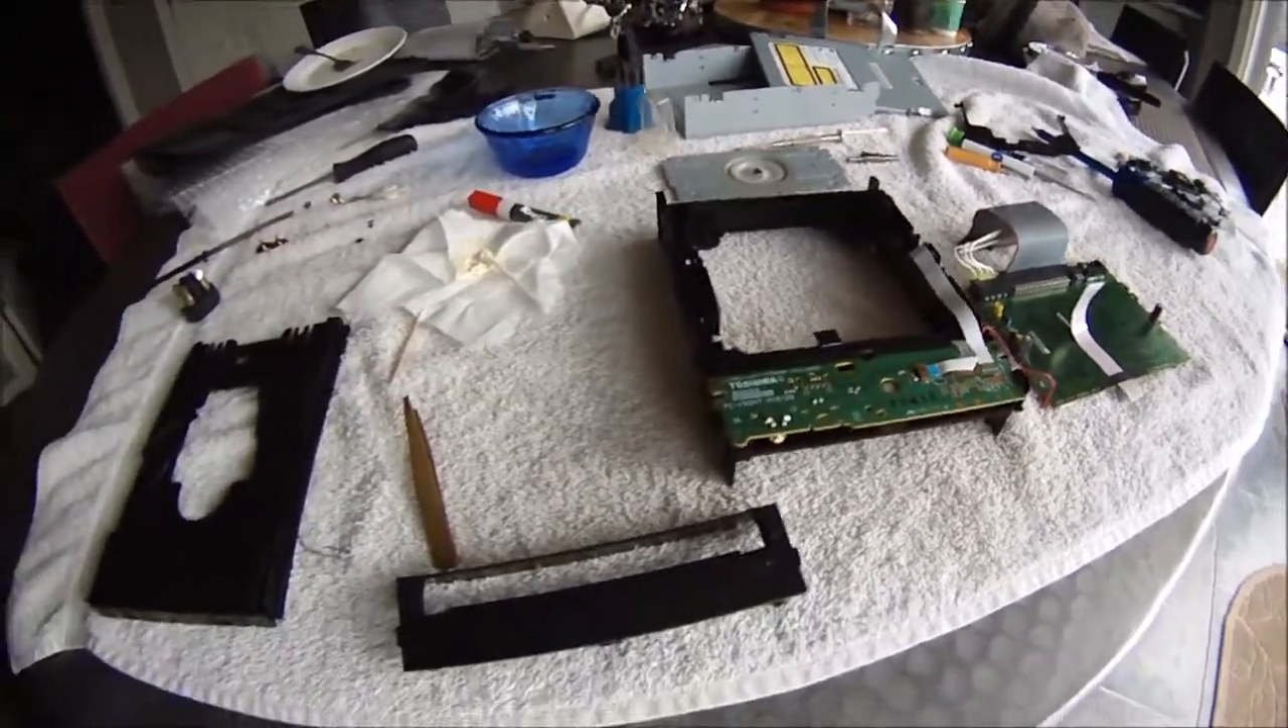This is the inside of the DVD CD player completely disassembled.